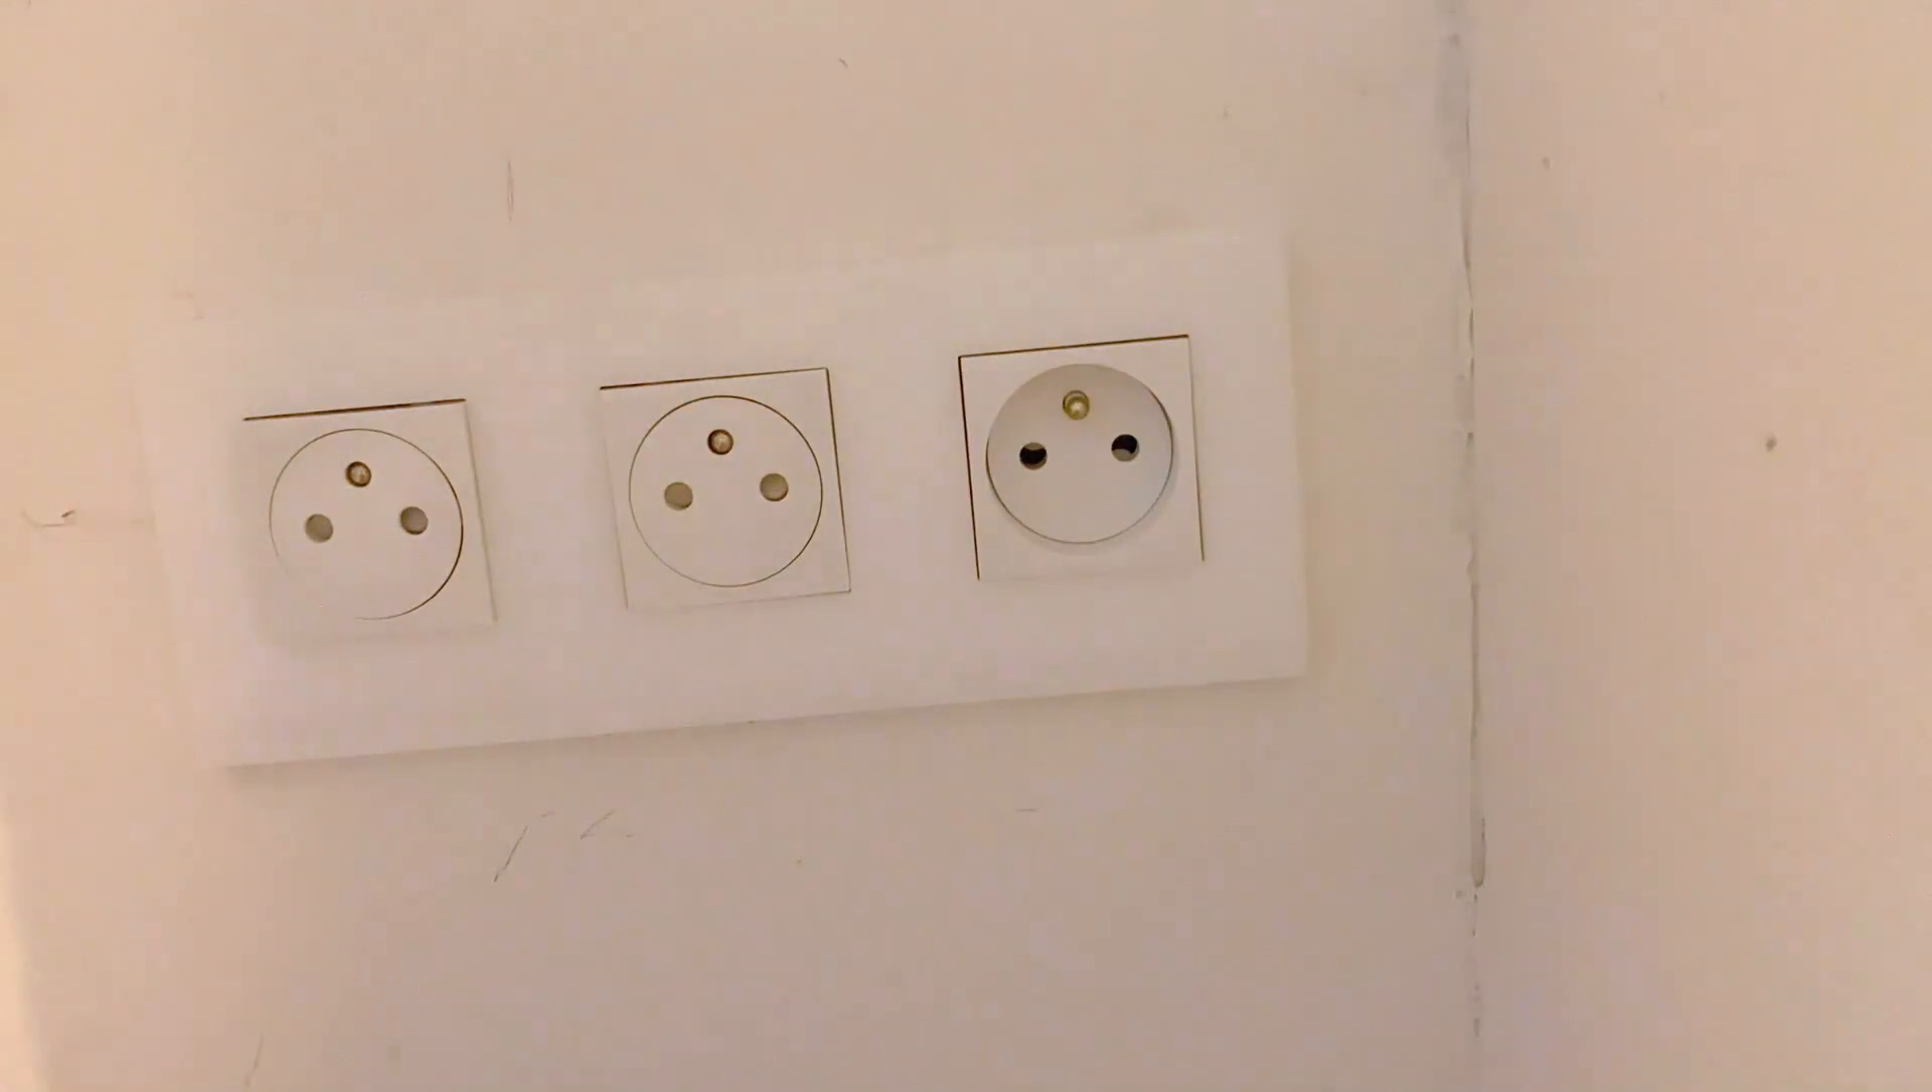Et ça y est, mes trois prises sont installées.